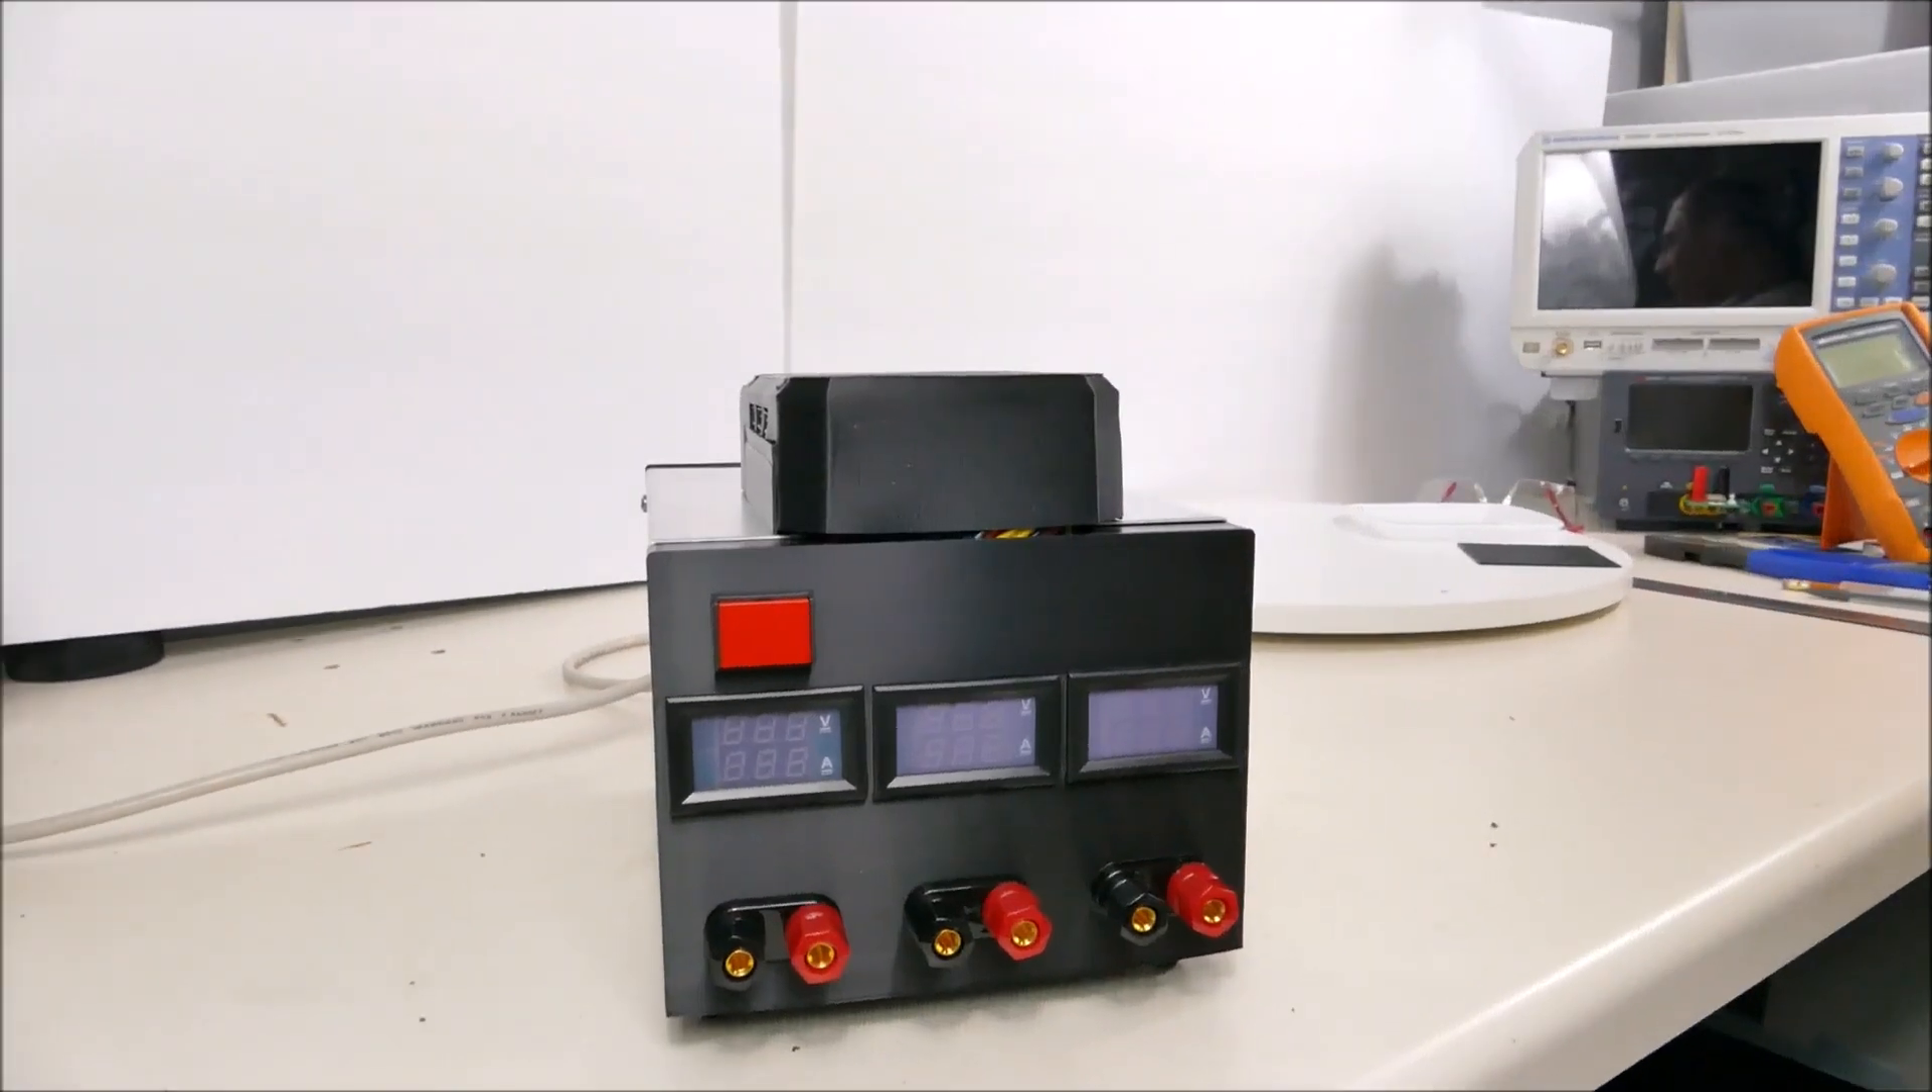Okay it's all together lids on.